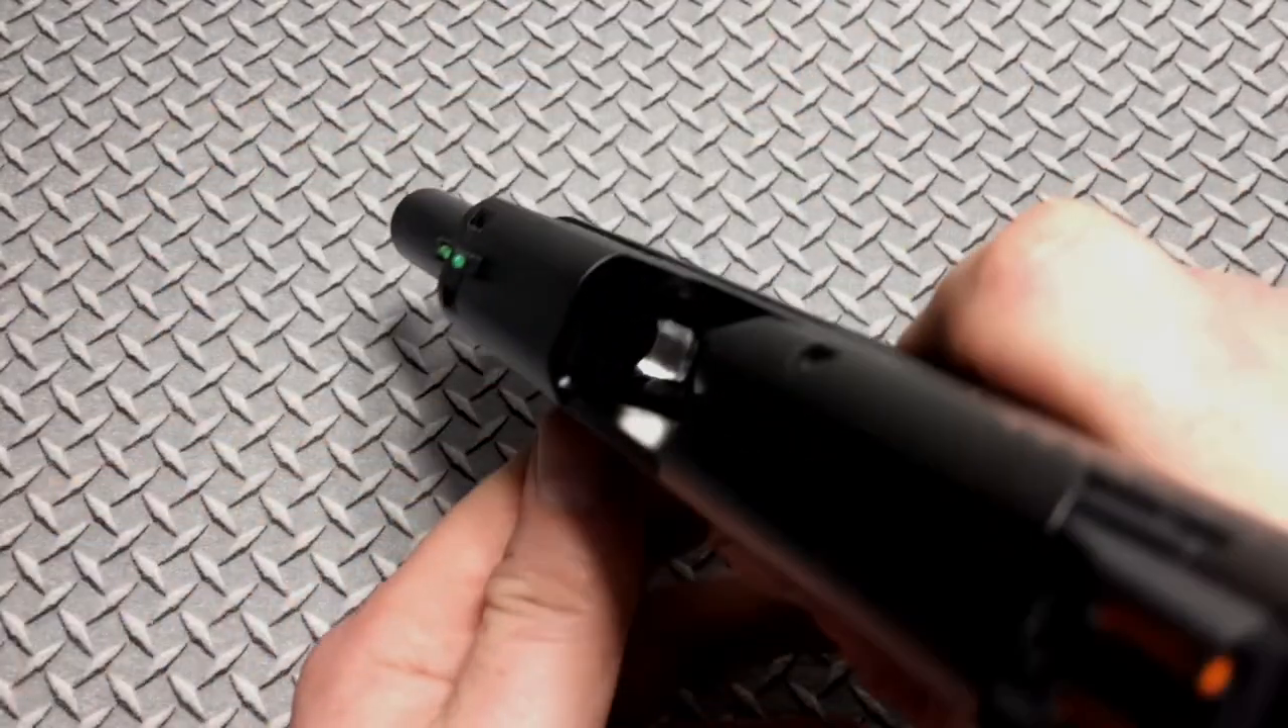Everything is reassembled with the sights and everything put on there.